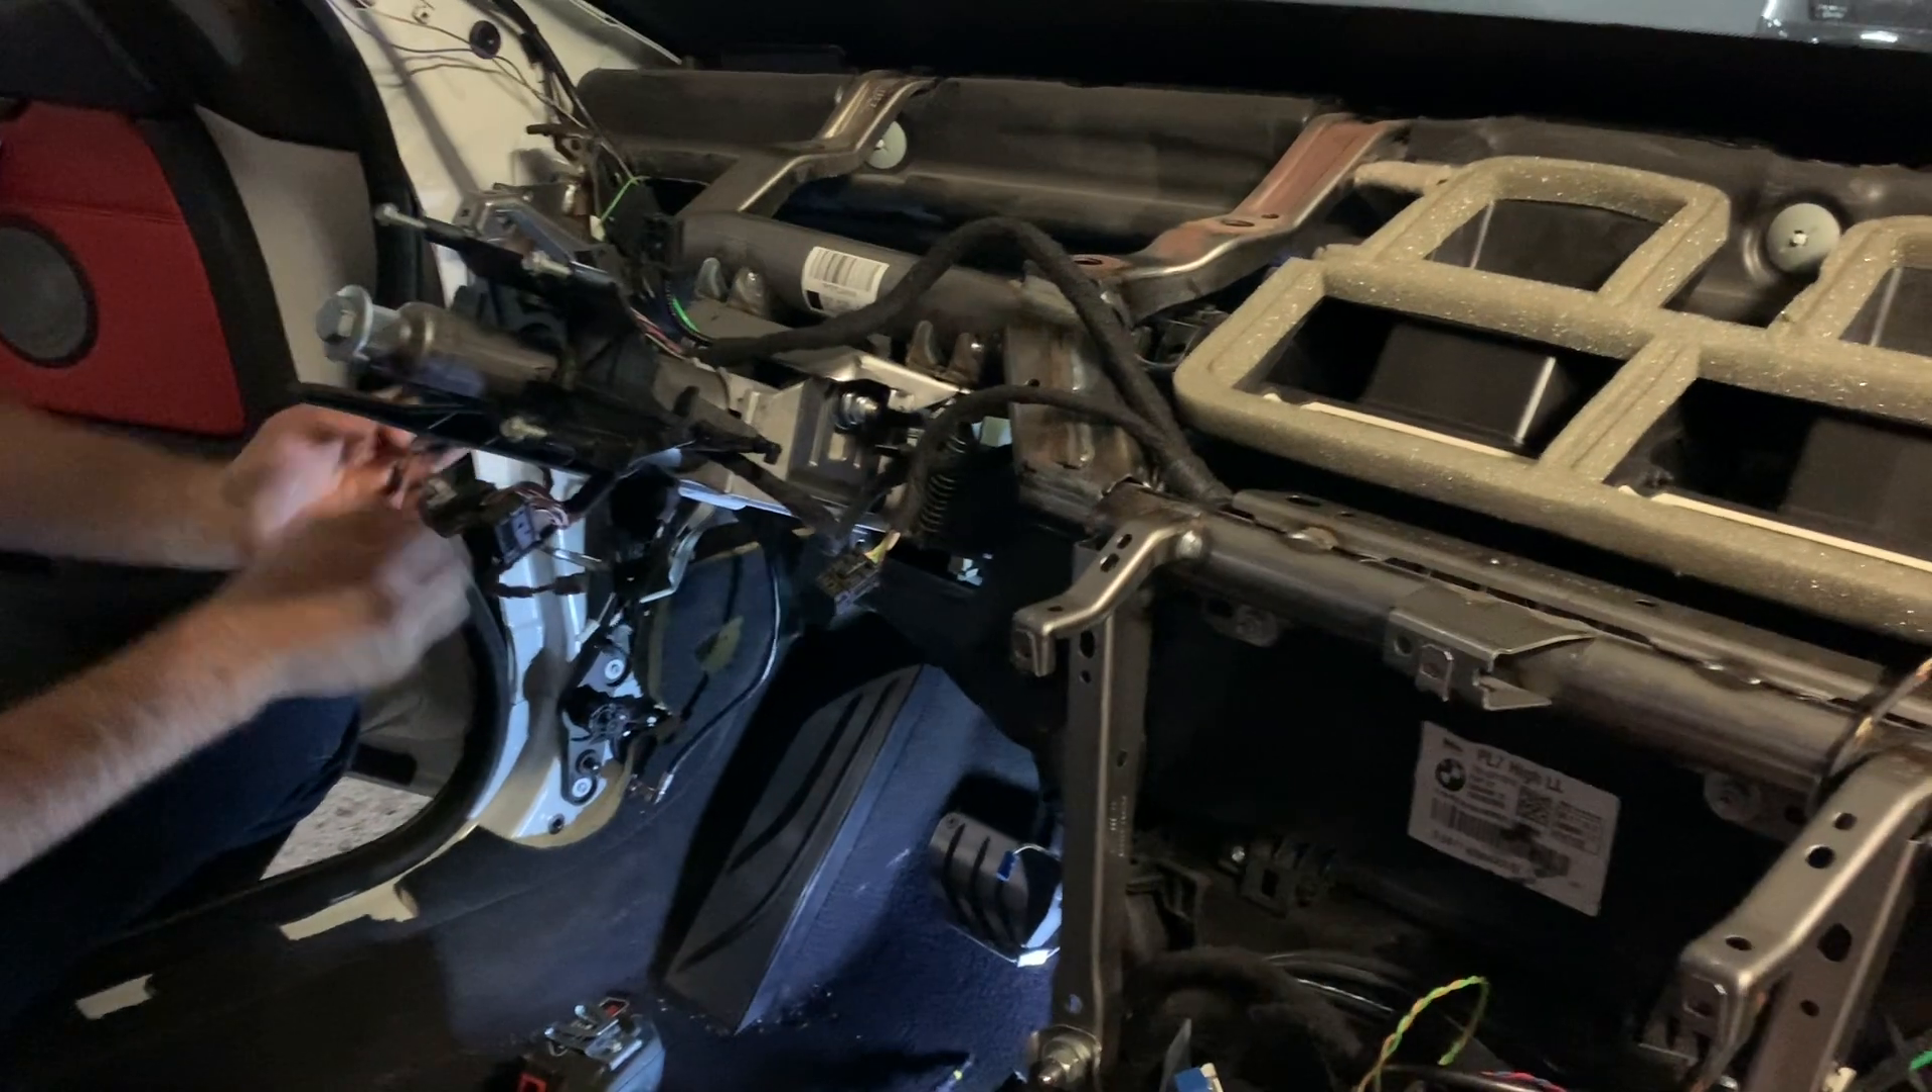Okay, so the dashboard is out.